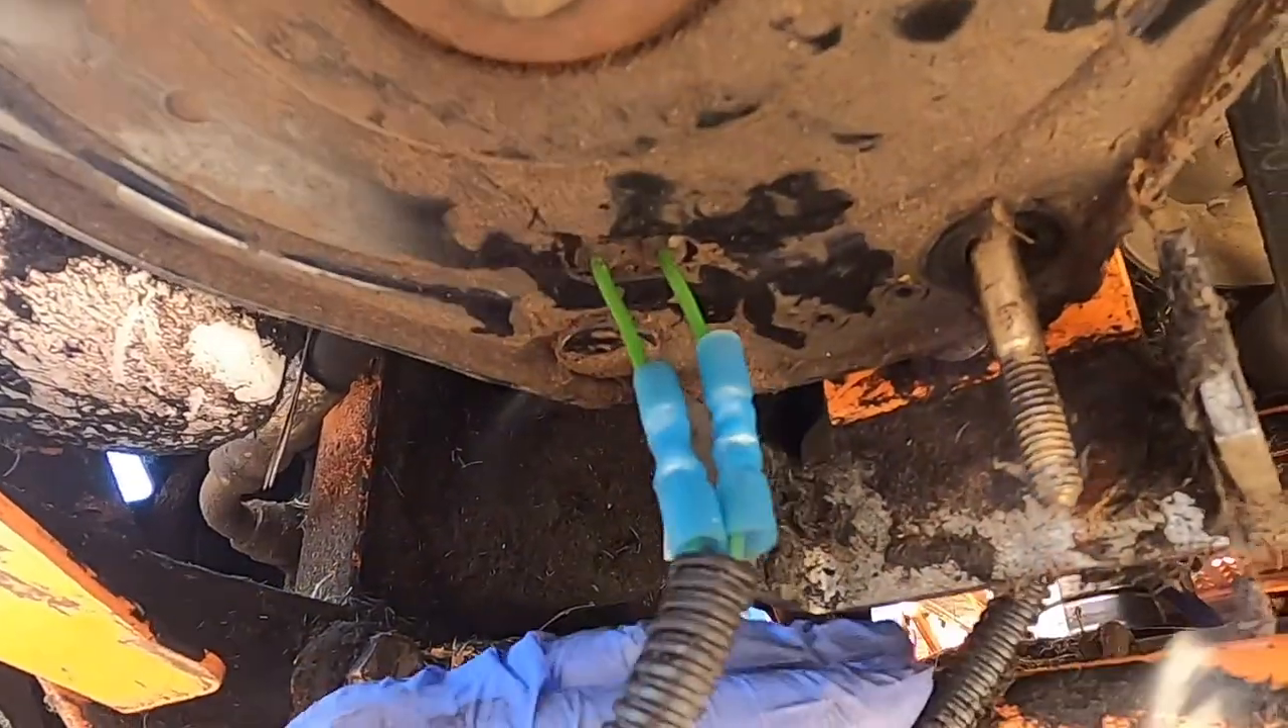All right, so we got the heat shrink tubing on Just have to put some heat to it.